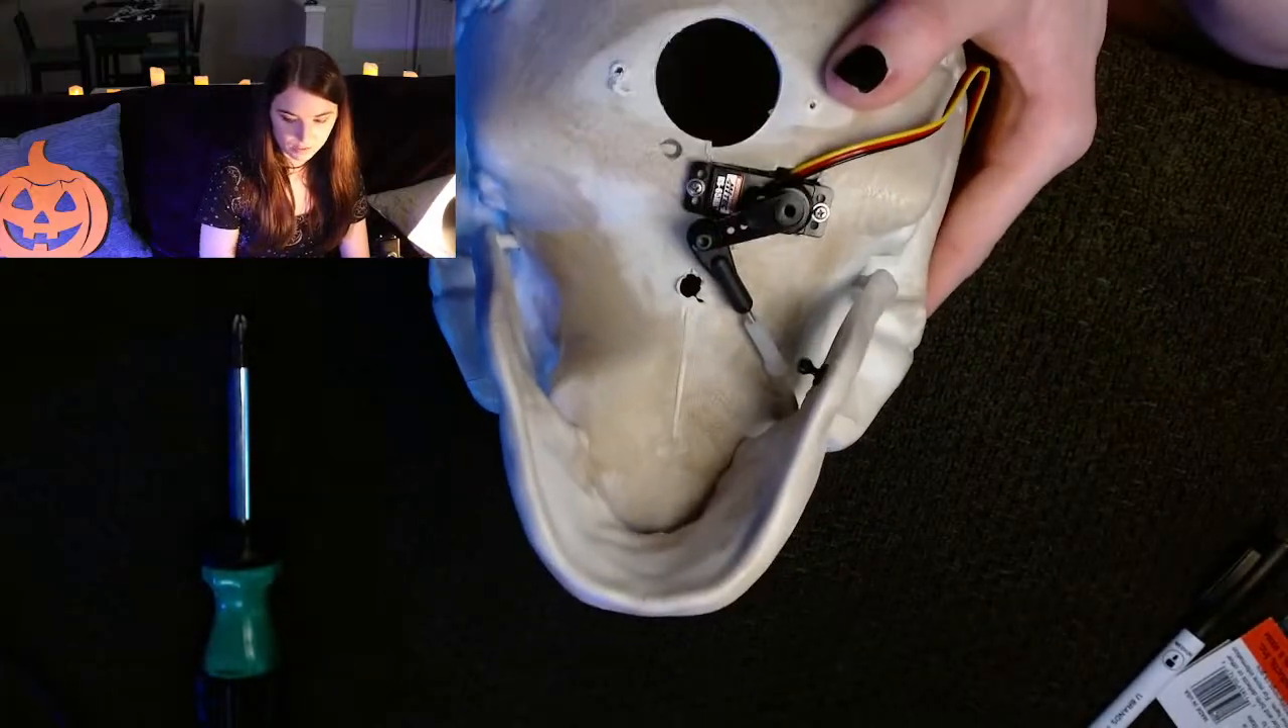So now the horn is on the servo and then if we had the servo screw which I don't think I have the screws with me here.